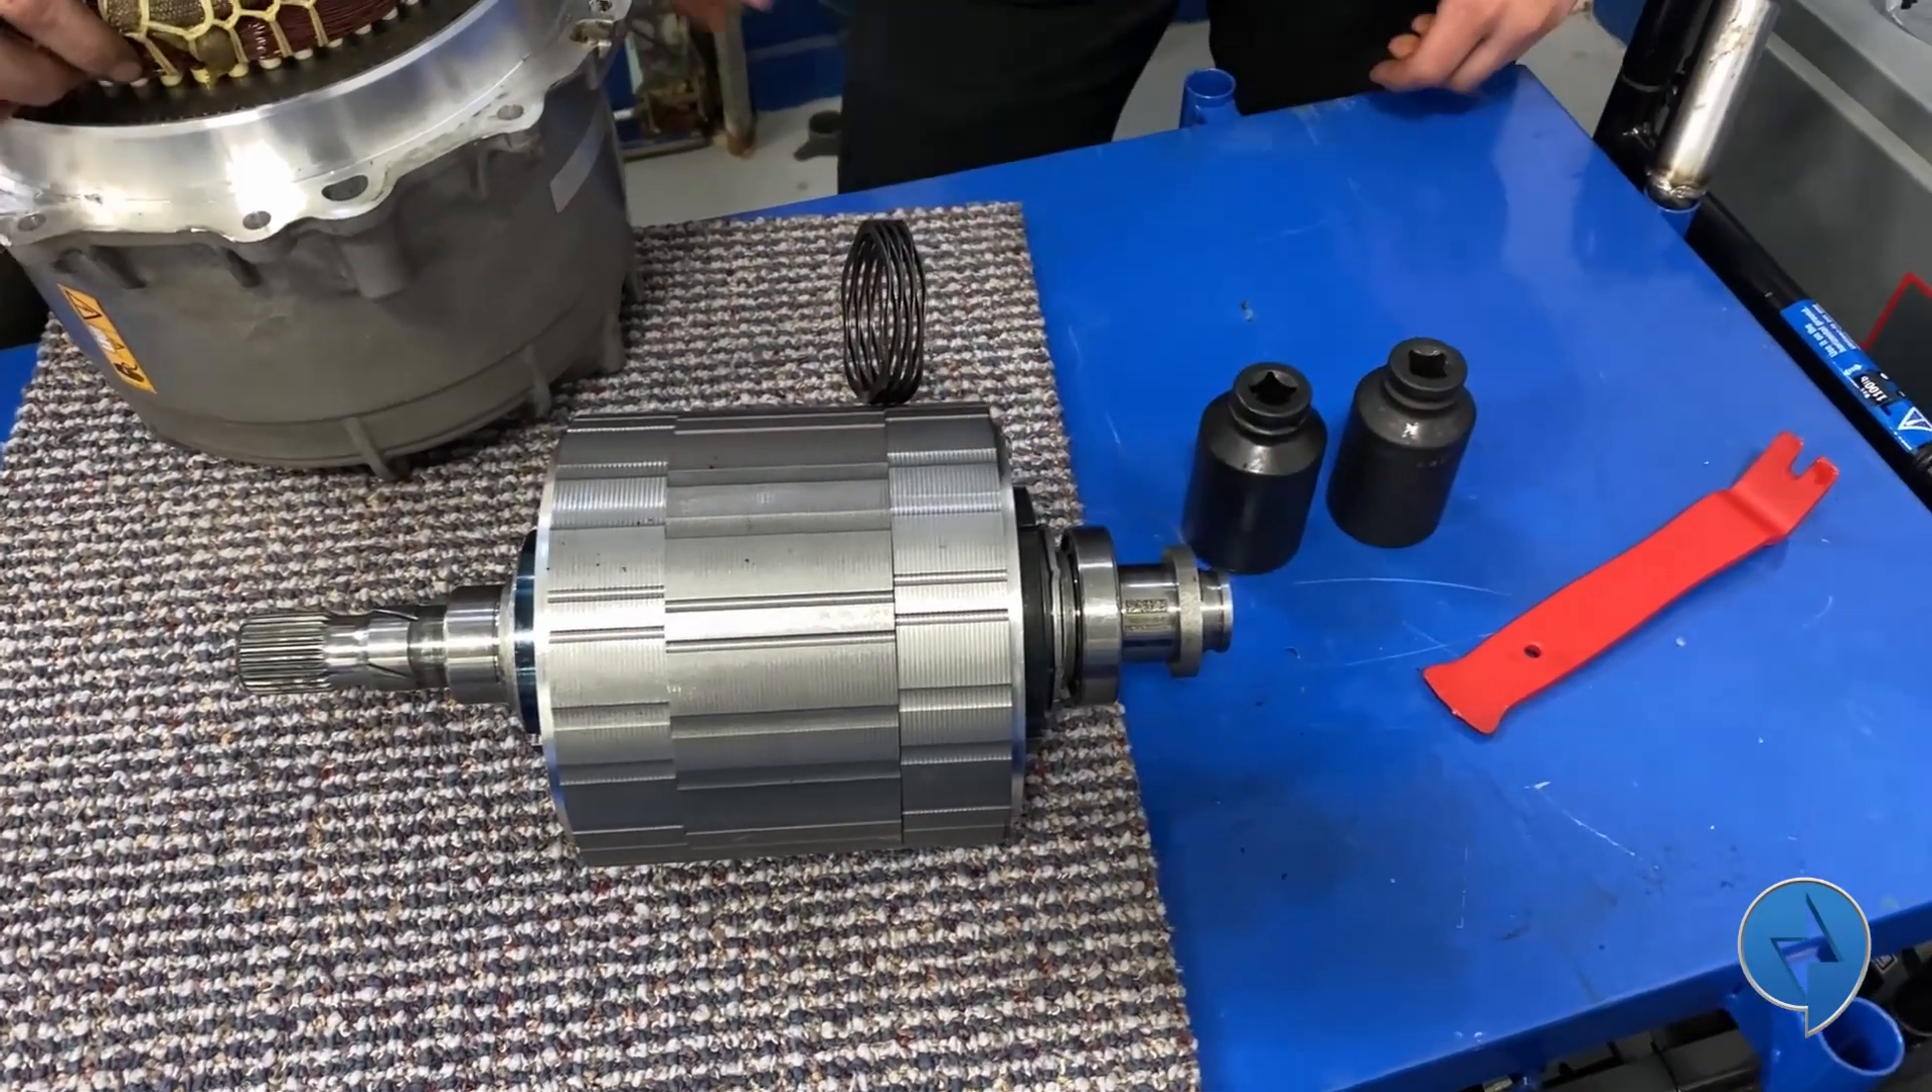There you go. That's how you remove the rotor.